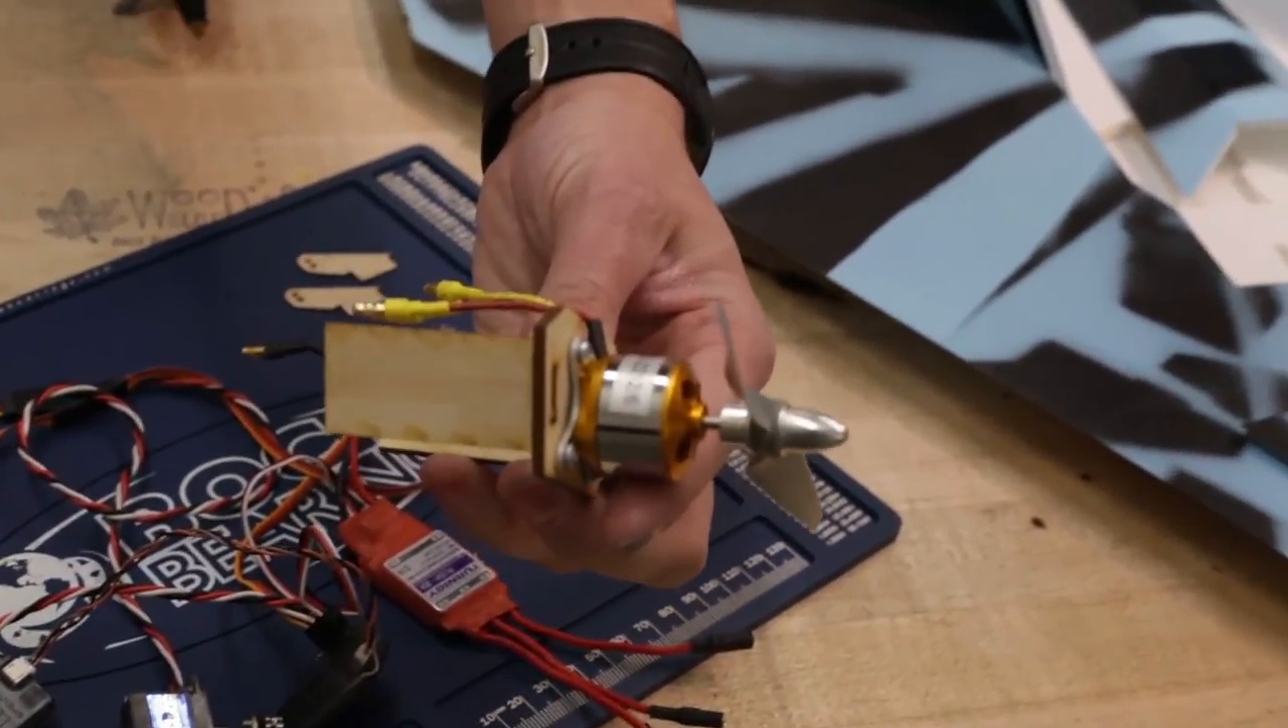So, we've got the MF motor mount with a 22-6, 22-12-6 motor on there, brushless, ready for her.